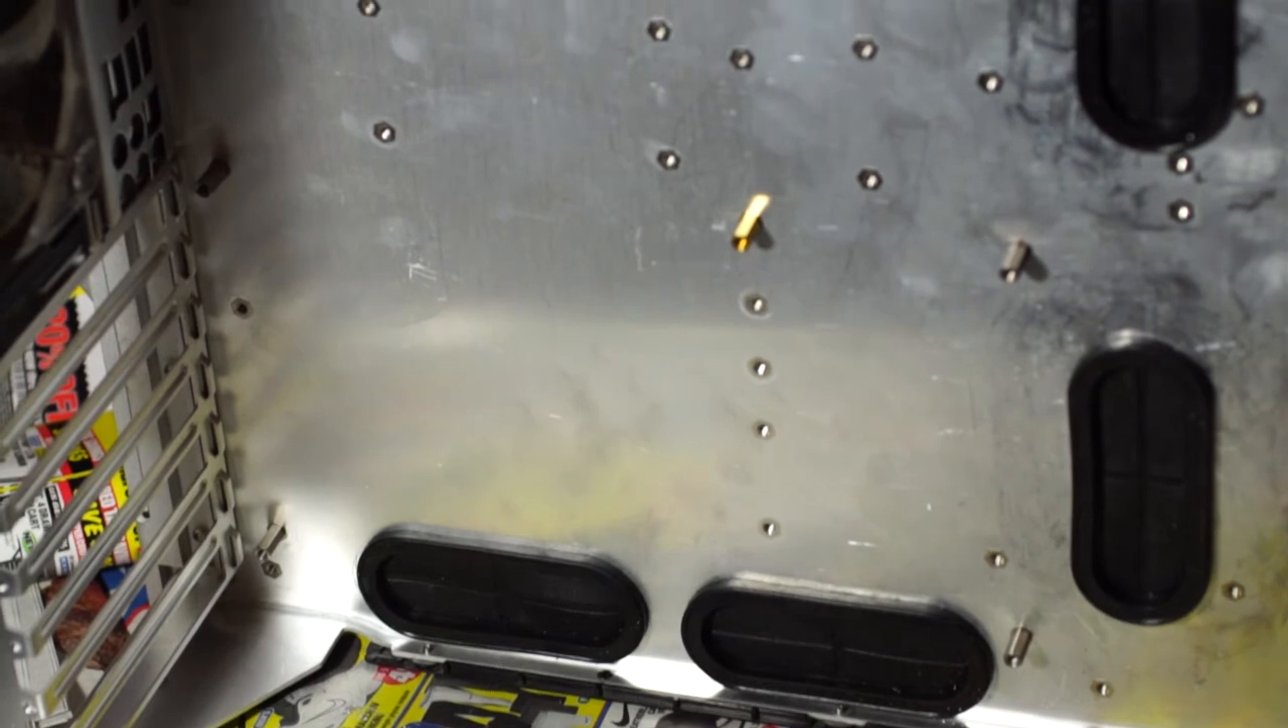And here are the grommets installed.